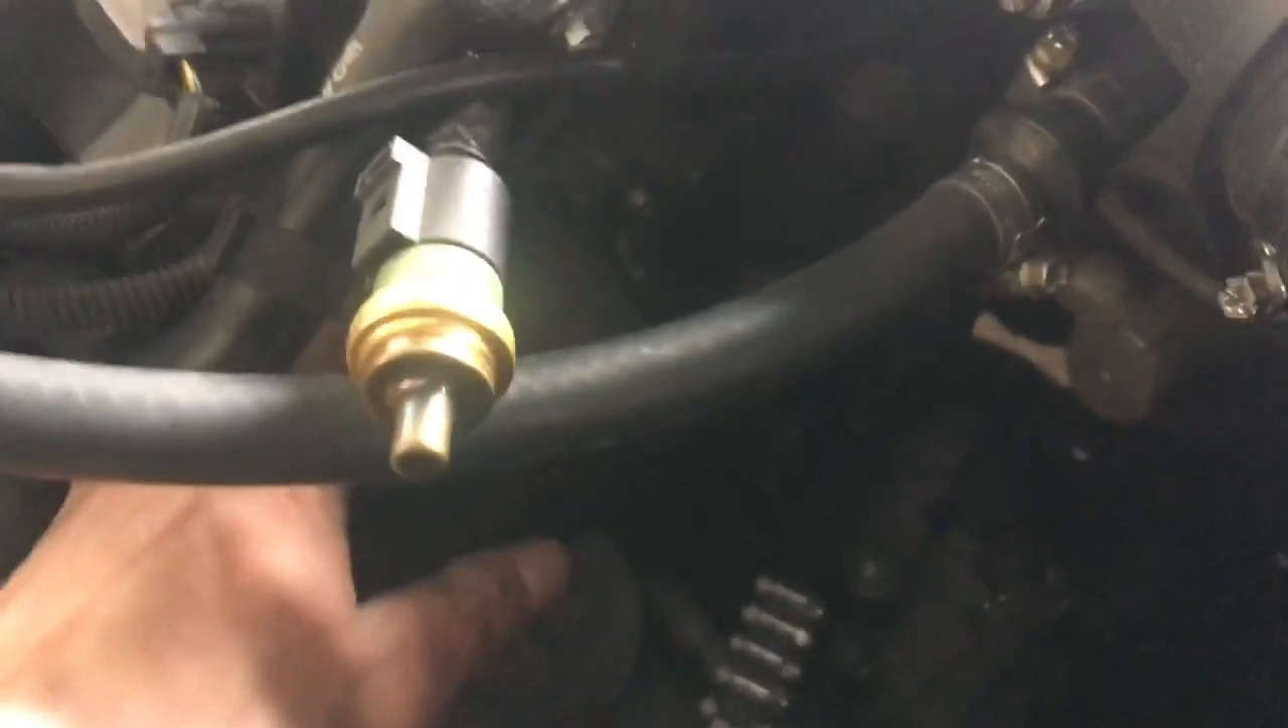I already took out the sensor.